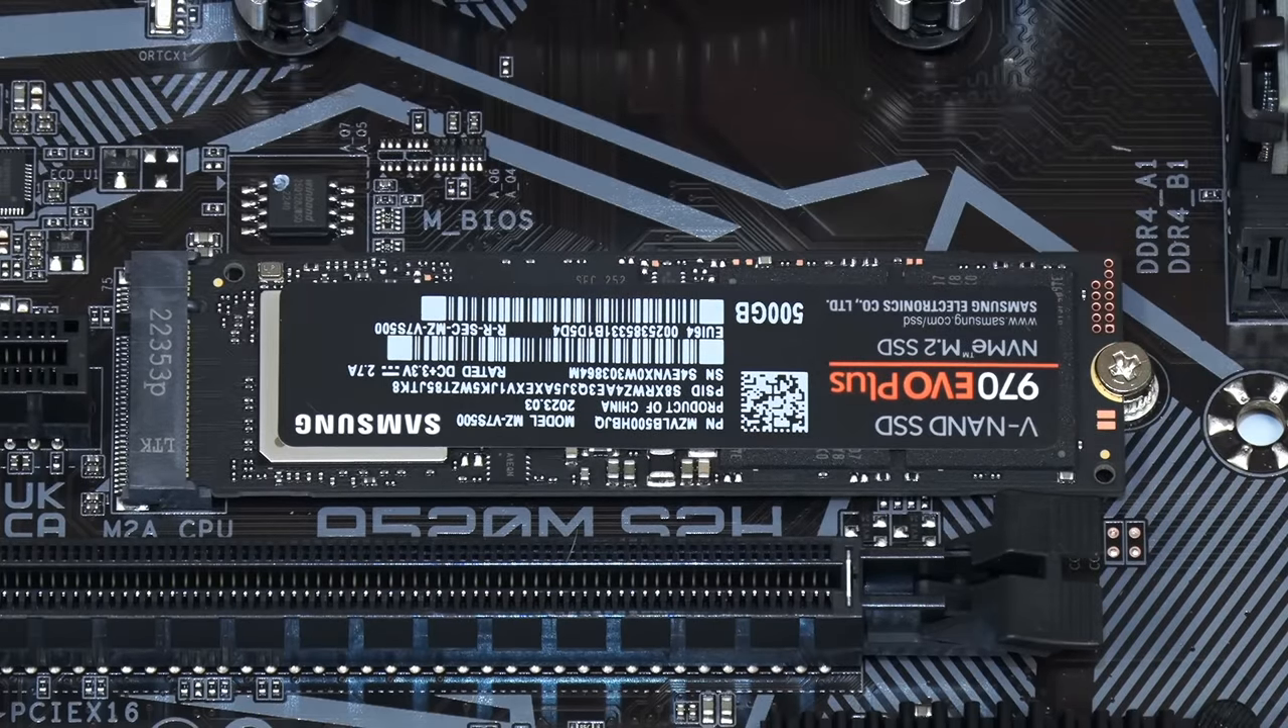And there we are, very easily indeed, we've fitted our M .2 SSD.